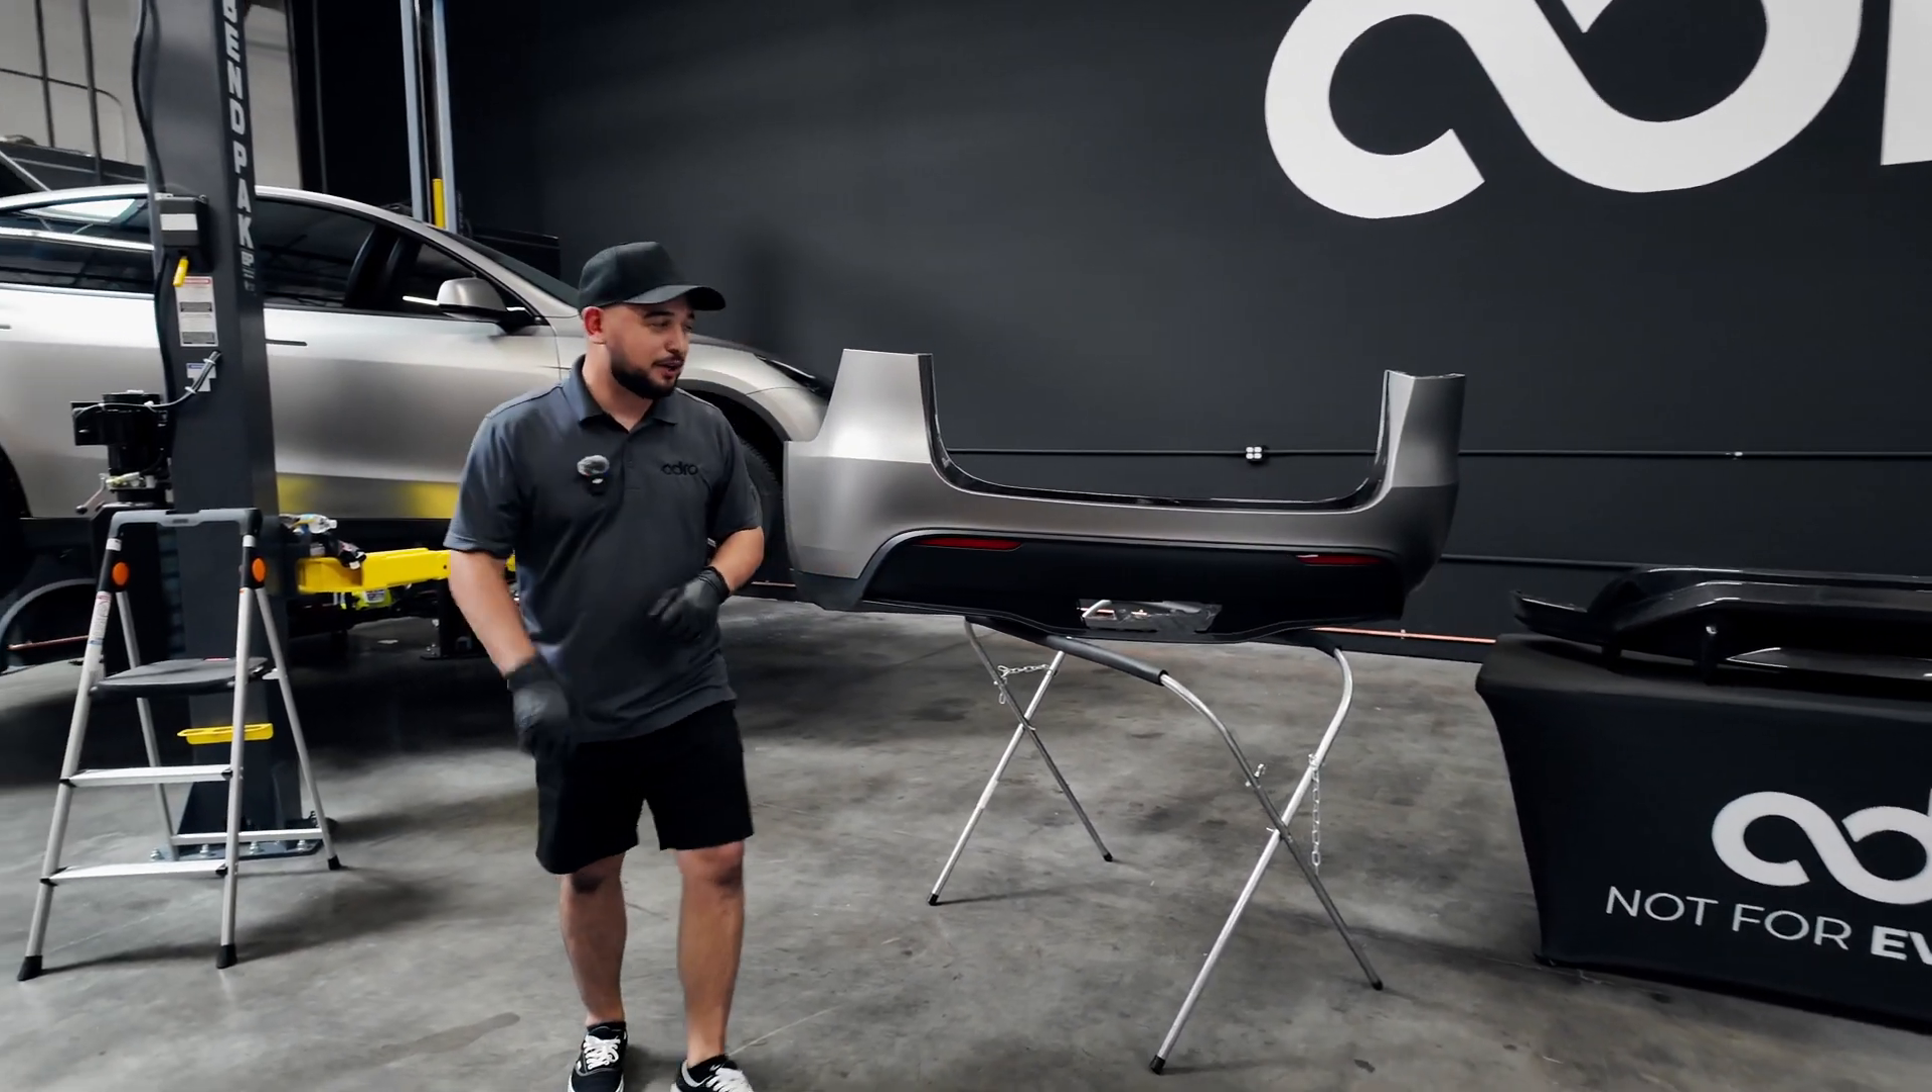So you can see here that we have the bumper off of the Tesla Model Y and that's for a few reasons.